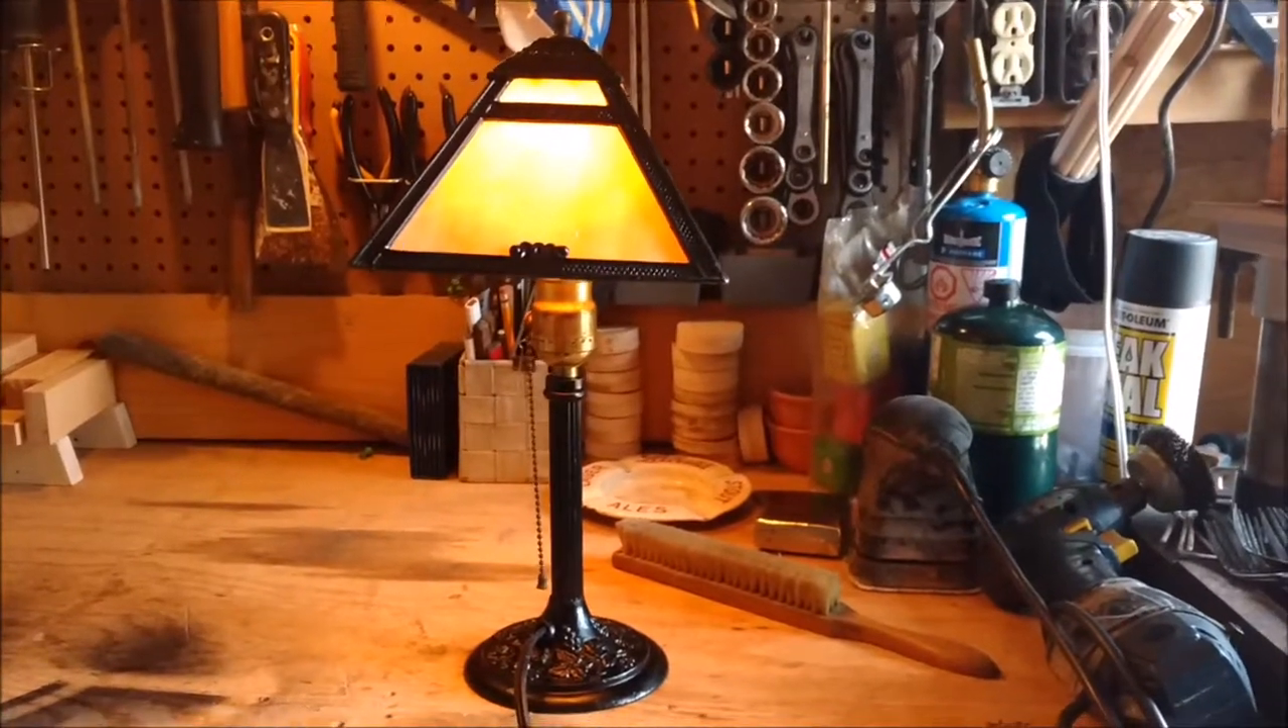And there's what it looks like with the shade on. Nice little soft light, good enough for a bedroom.